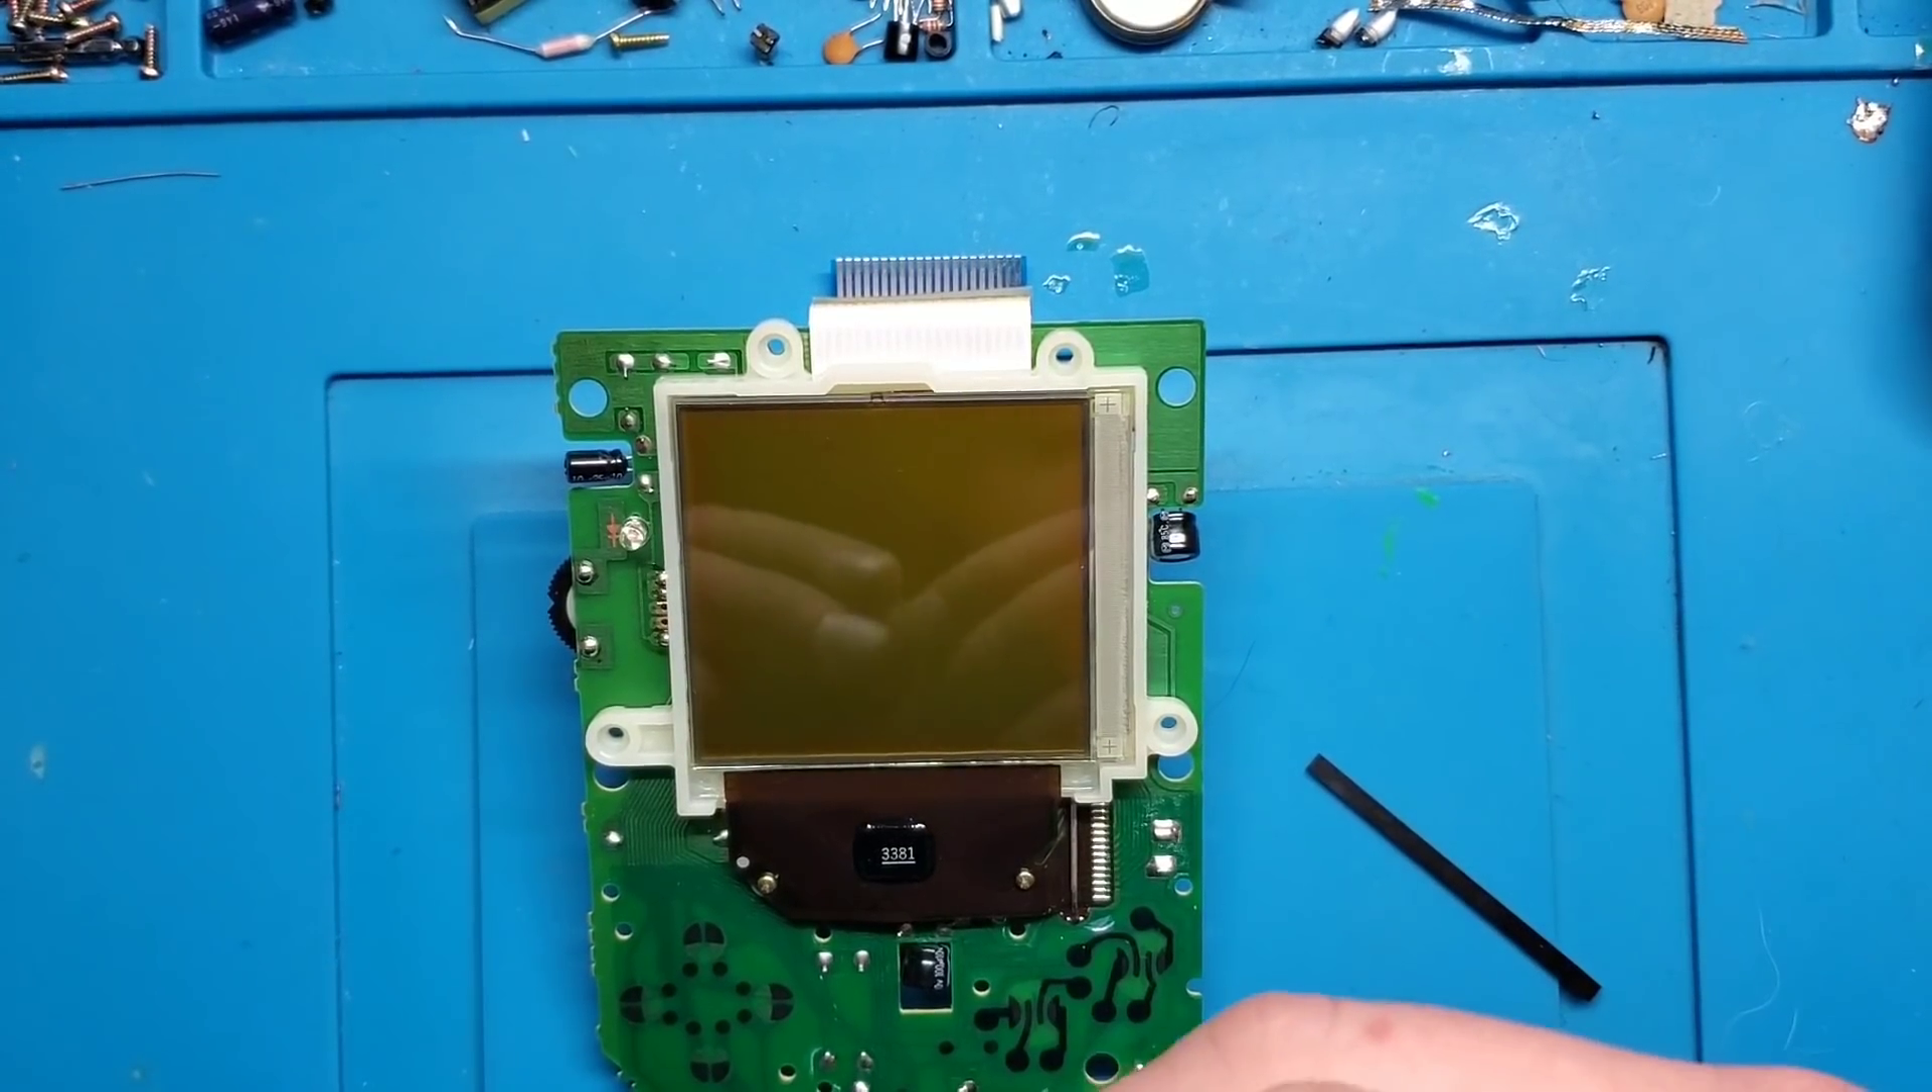What we still need to do is reinstall this little rubber strip.